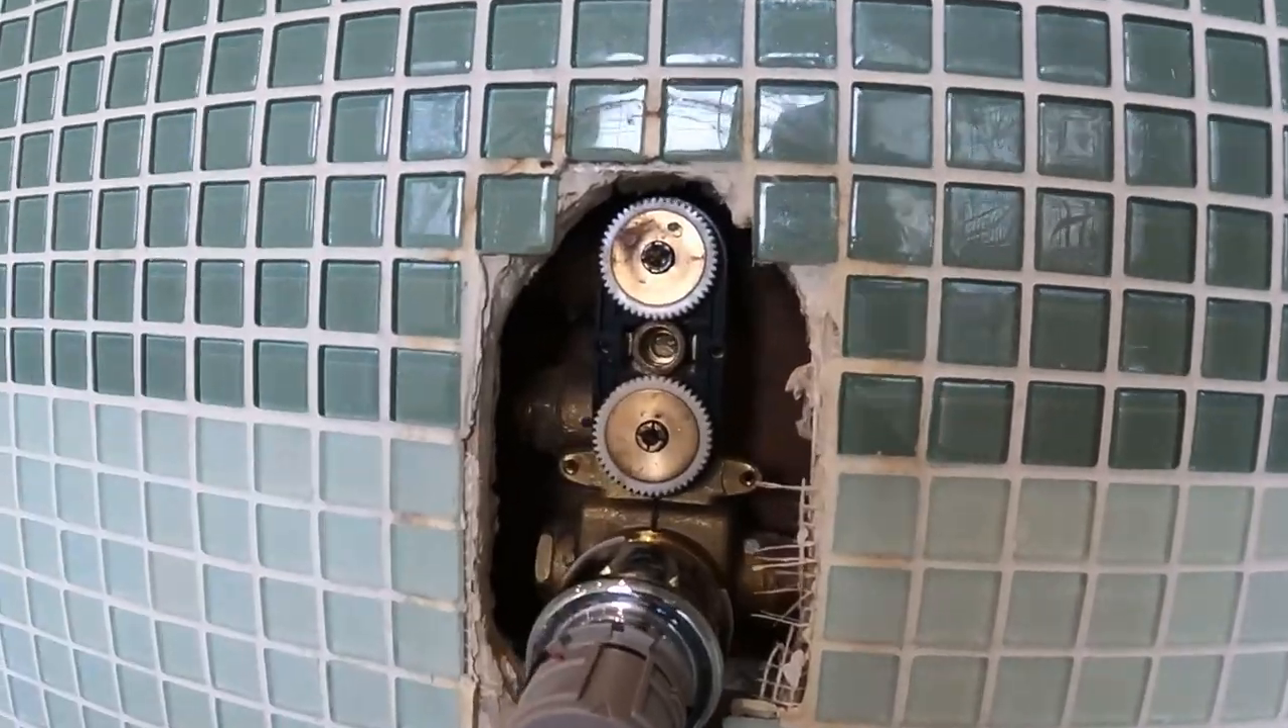I've just taken the front cover off this shower to try and replicate what the customer told me.